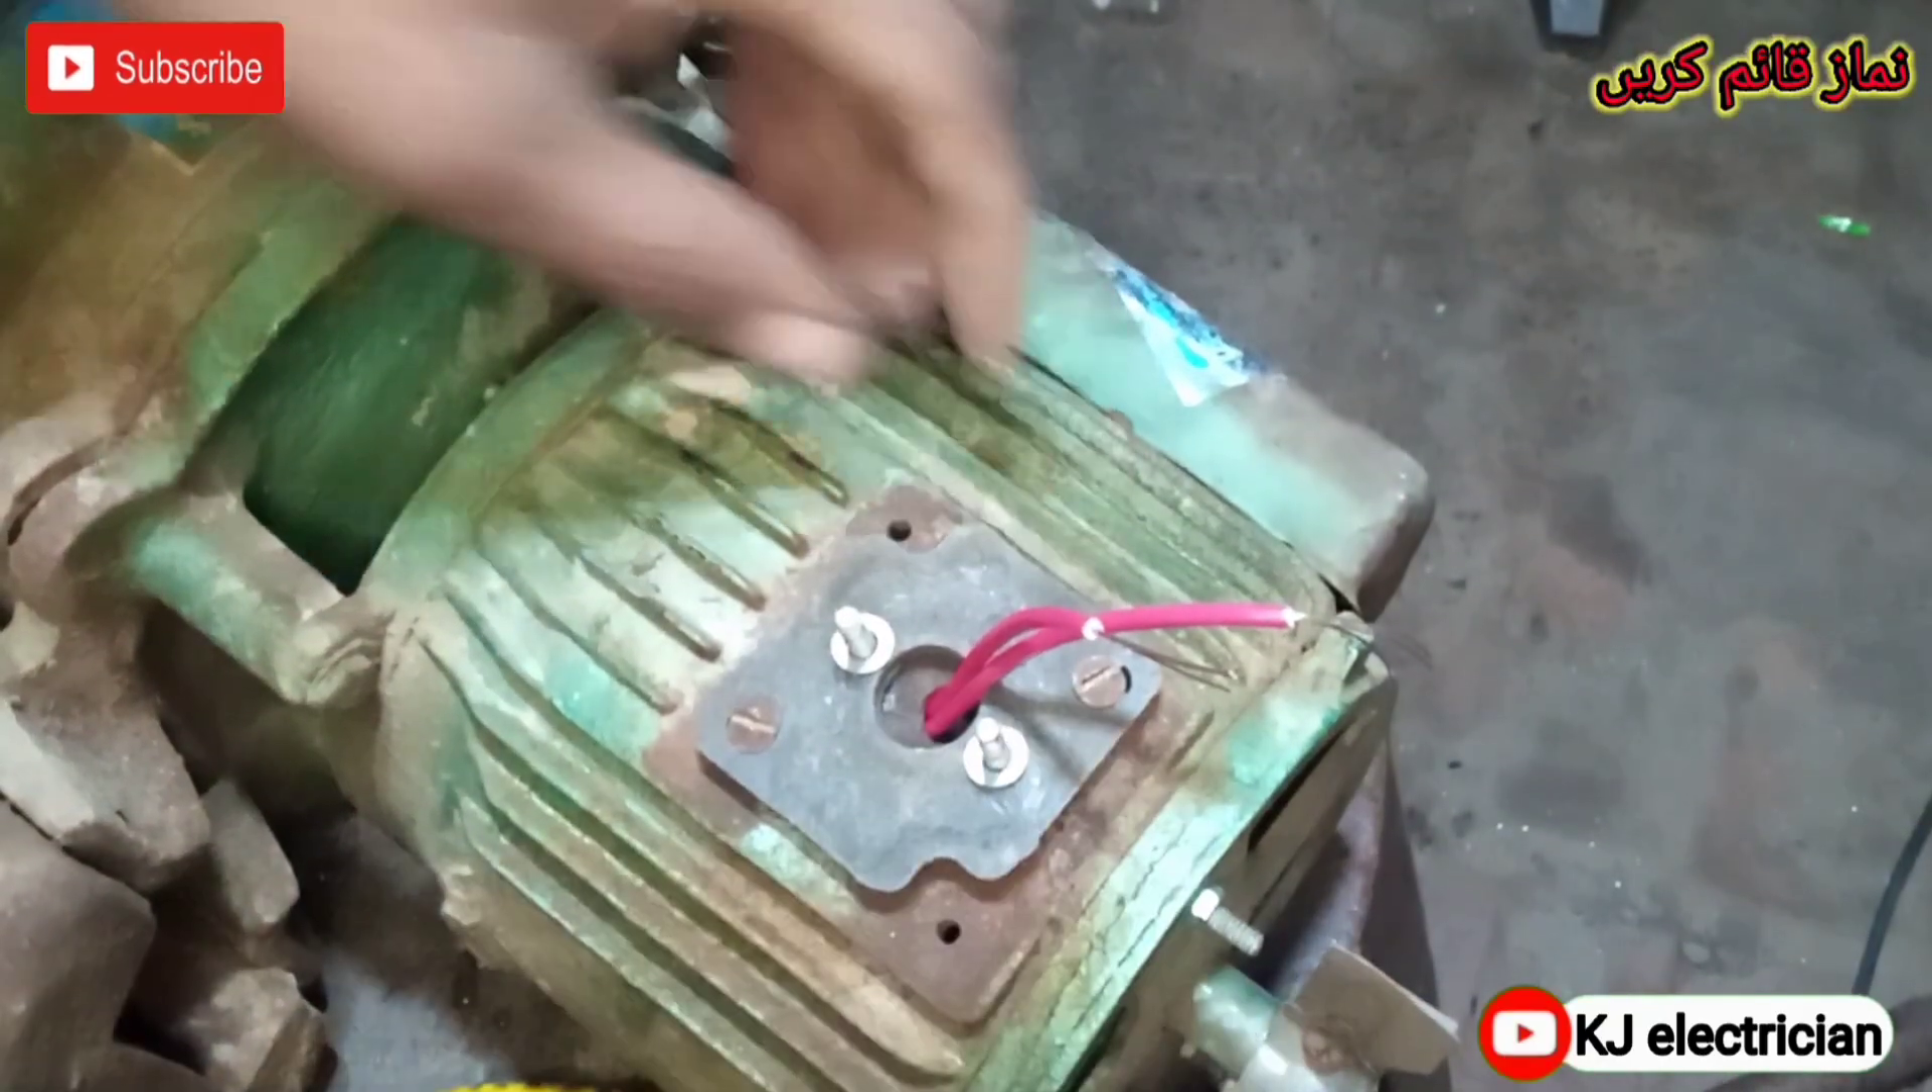ہم نے کنیکشن پلیٹ فٹ کر لی۔